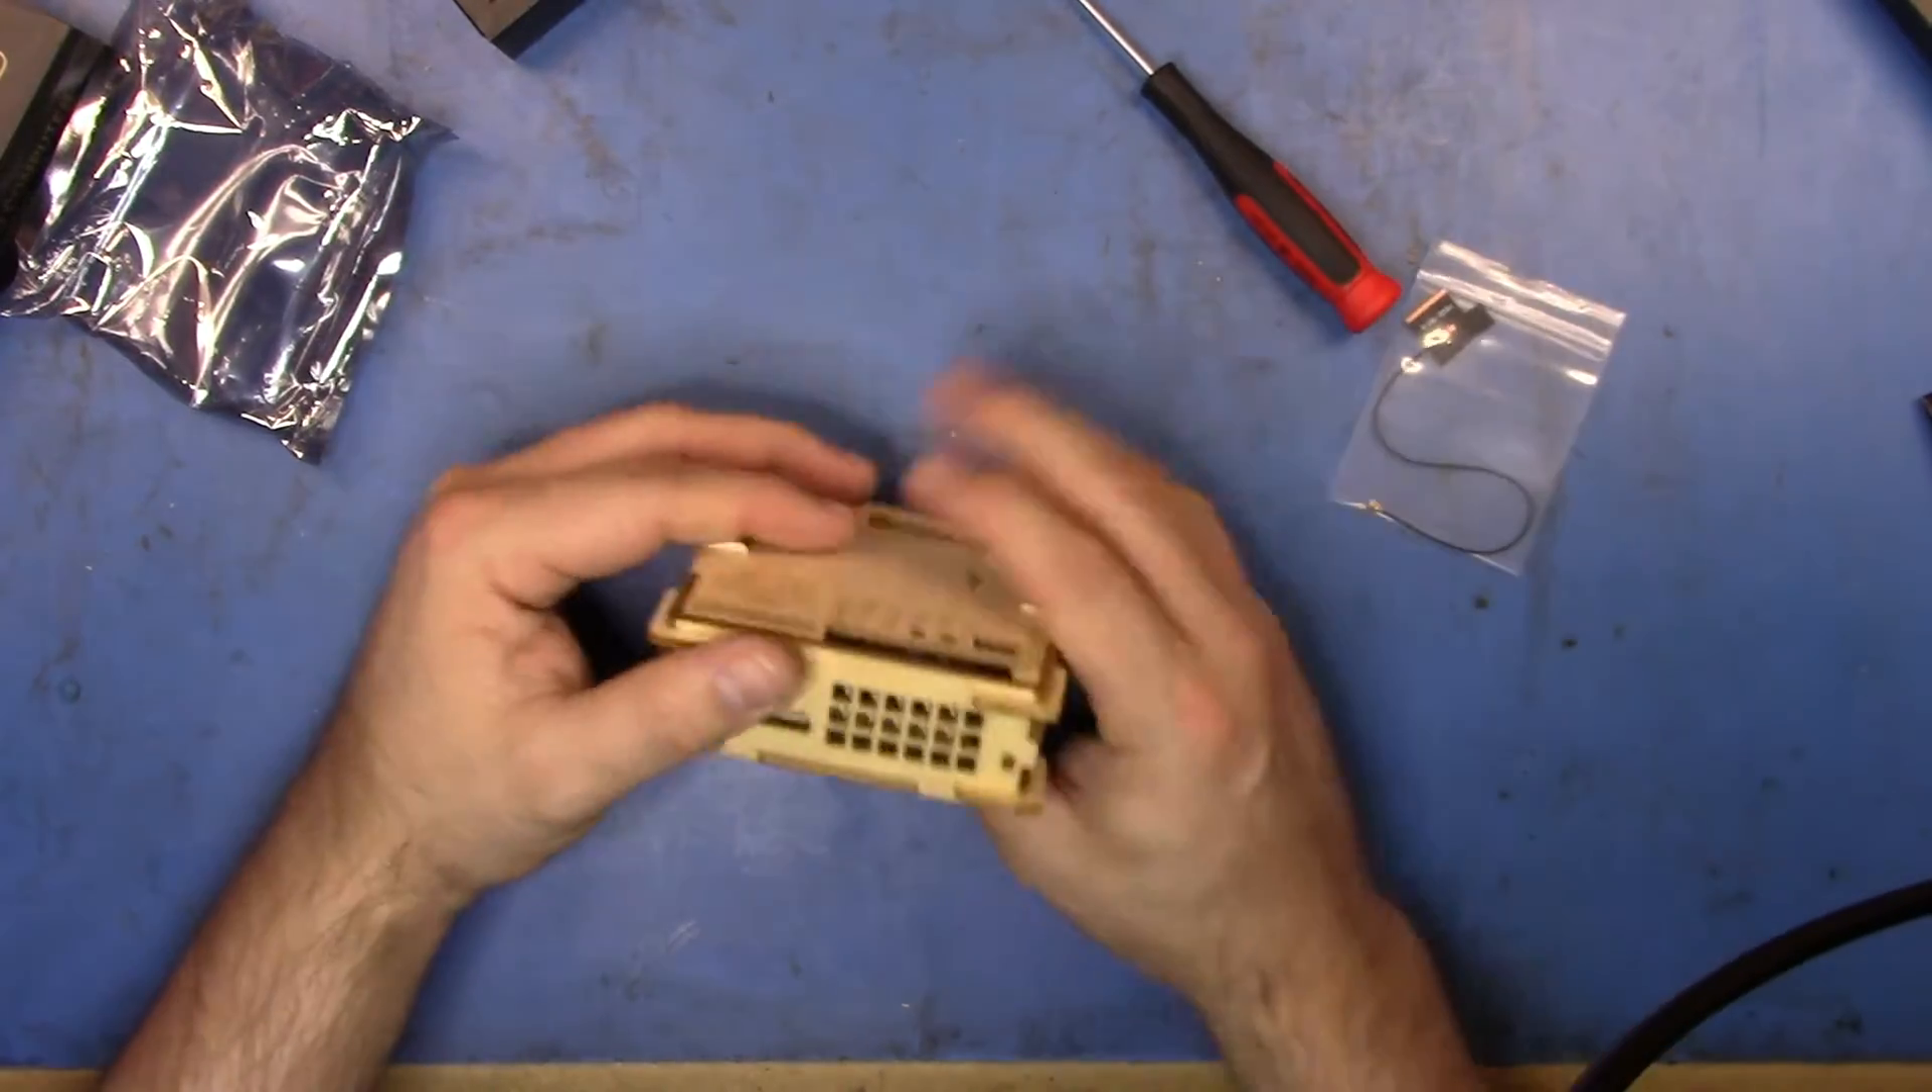The unit is all together. I realized that I didn't put the antenna in.